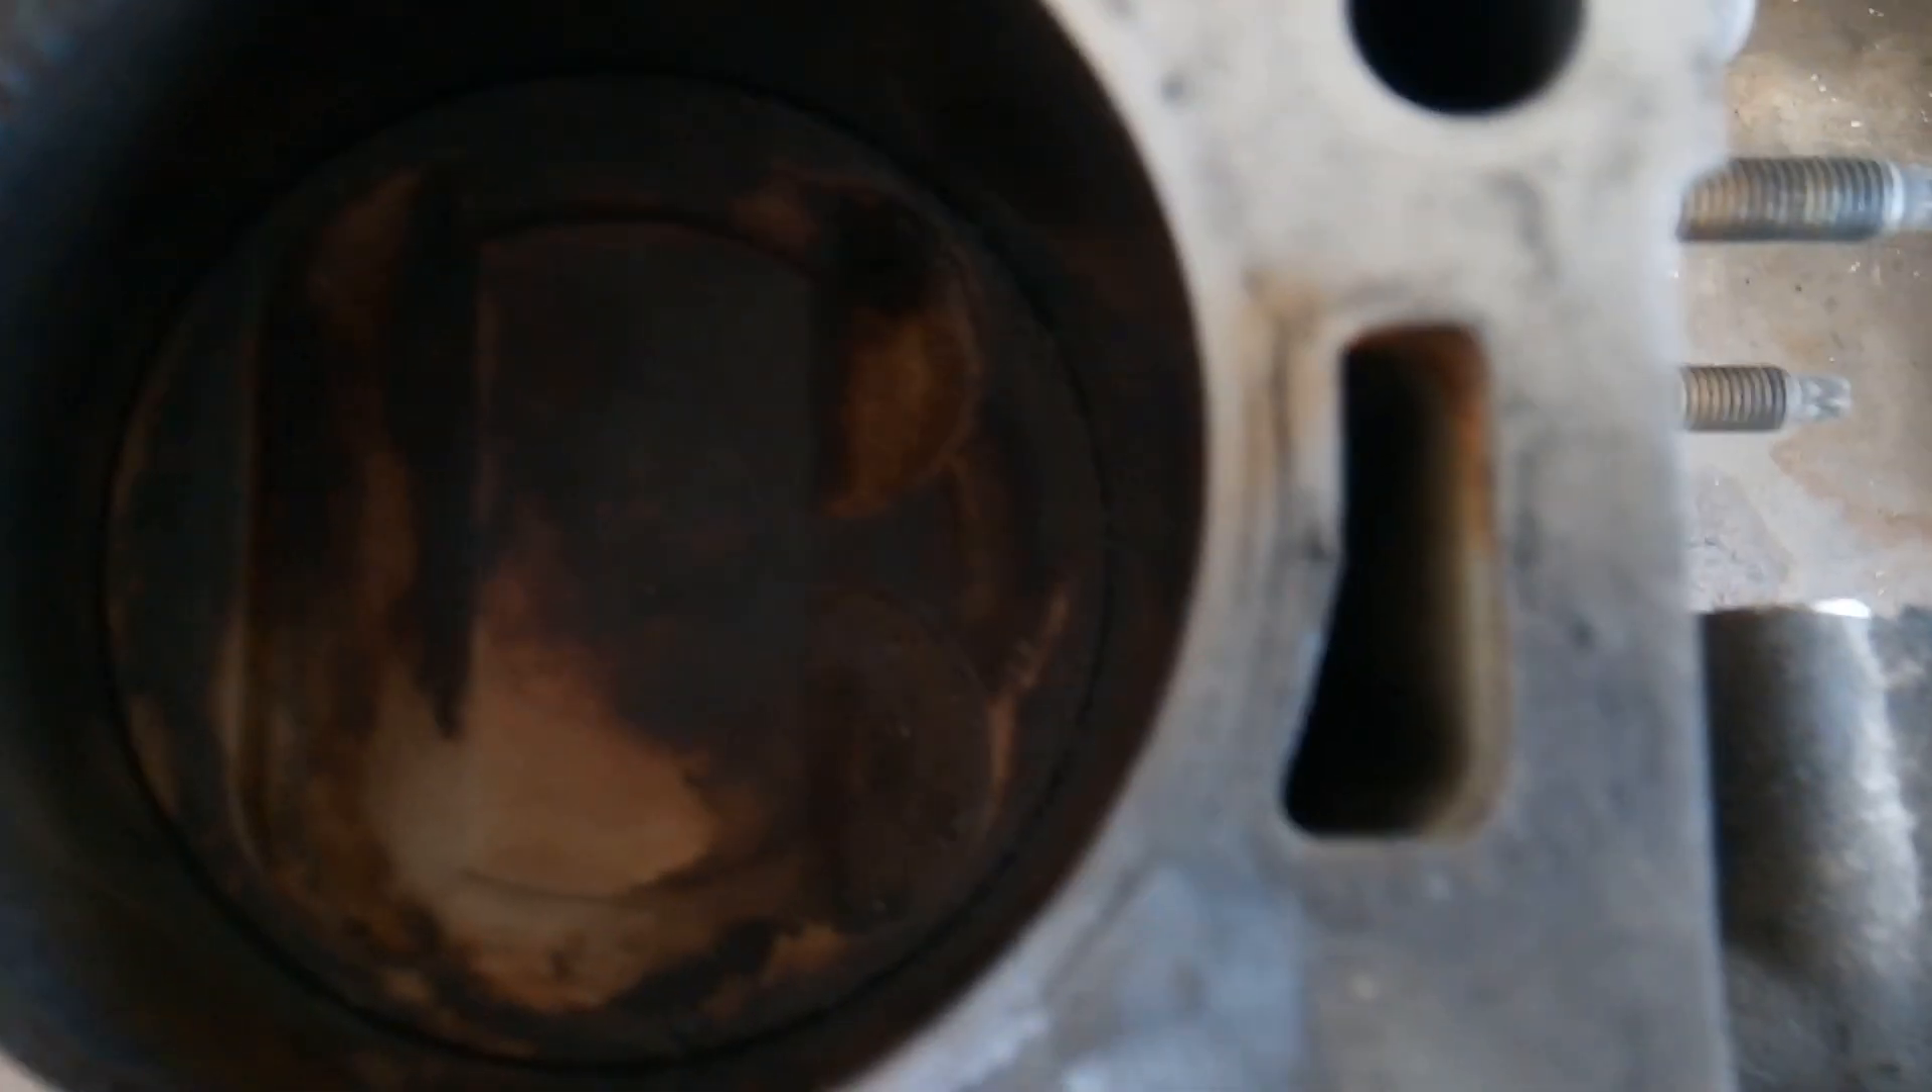So, you can look at the piston here and you can see that the piston is not all the way up flush right here.